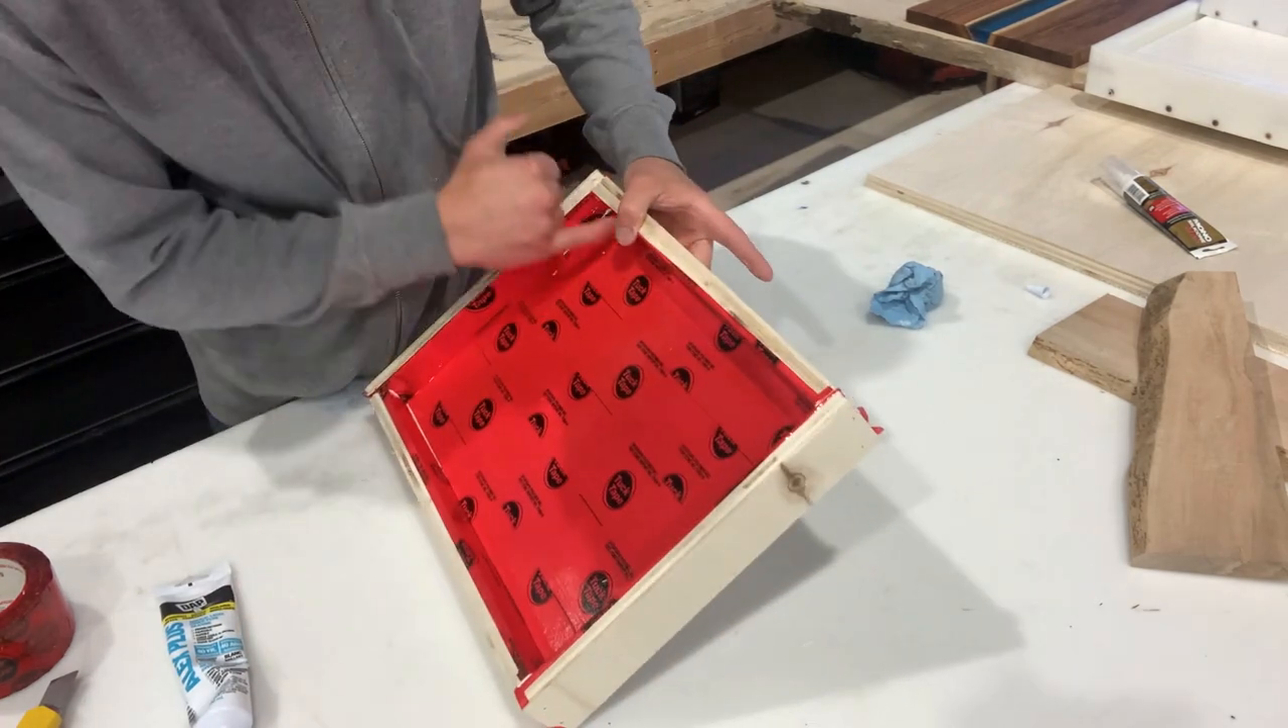All right so walls are all assembled.